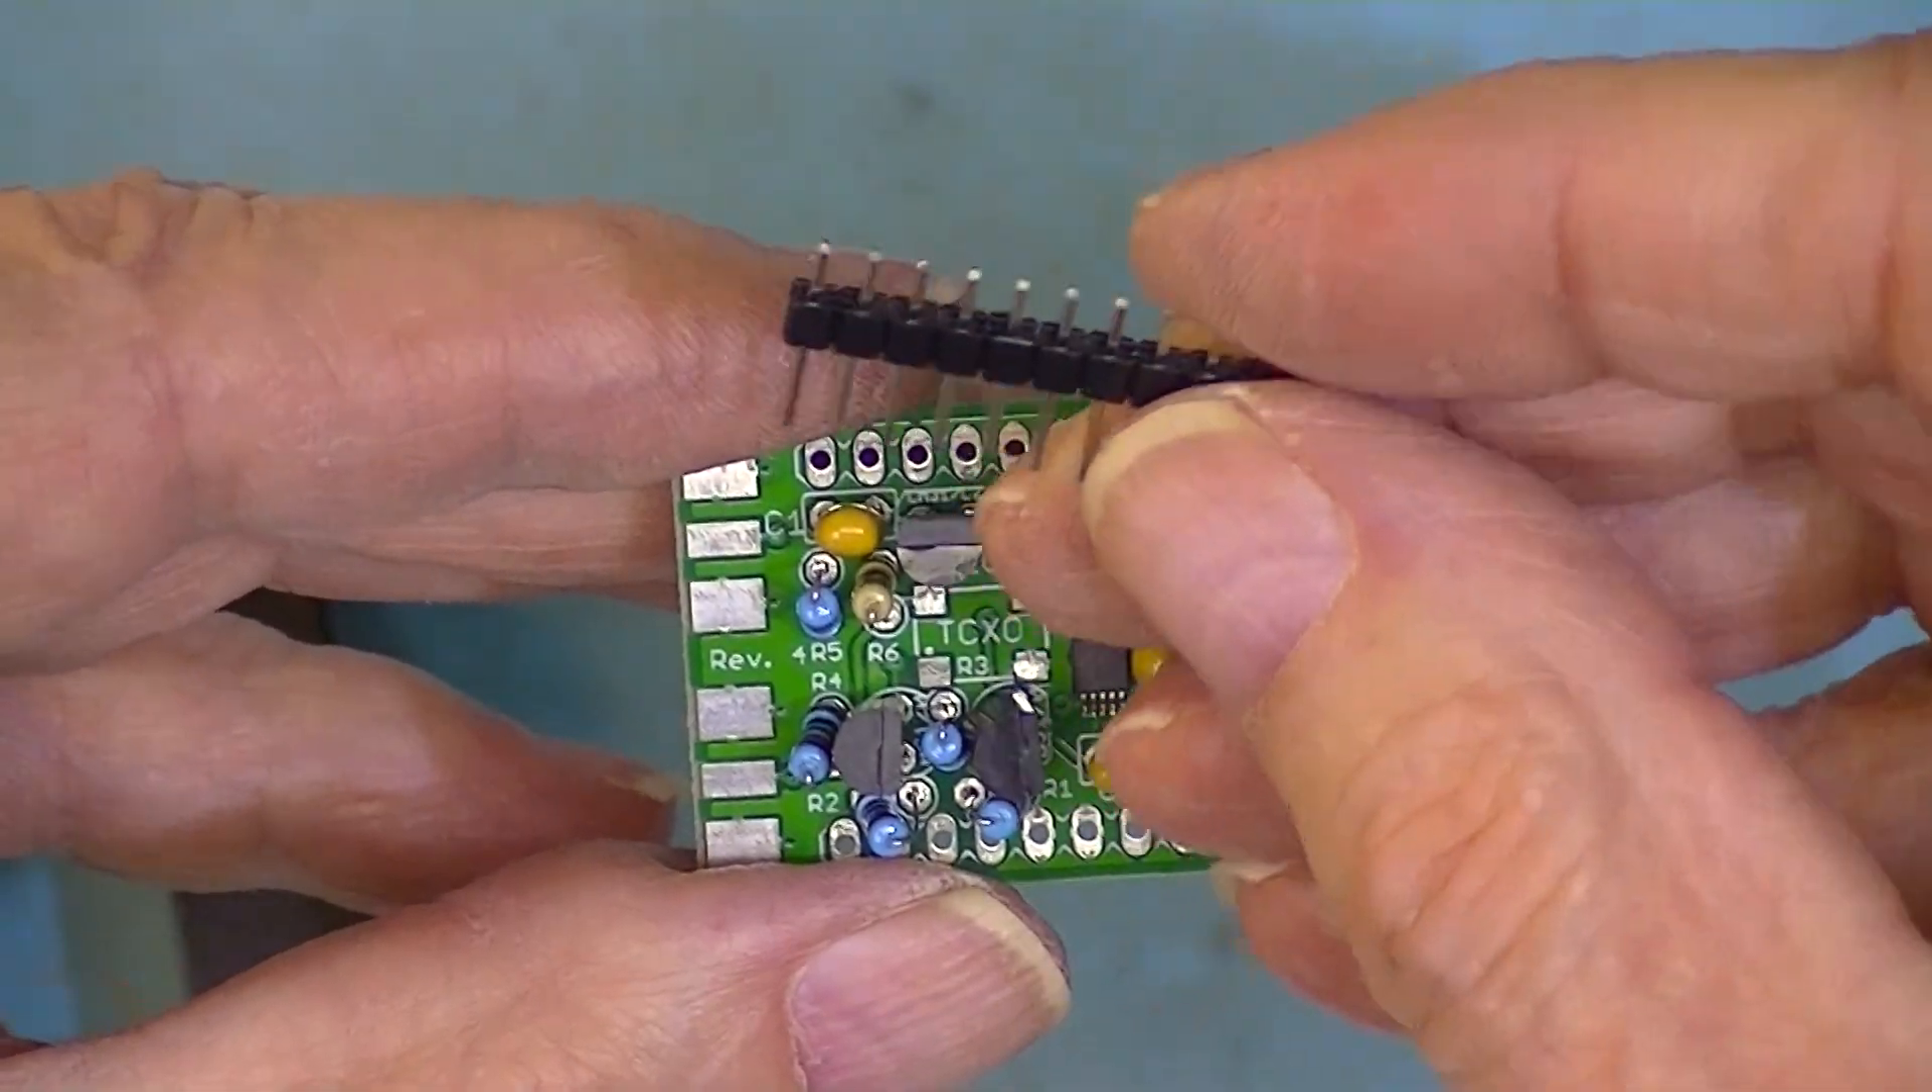Here's the board with all the components mounted. The only two things left are these ten pin headers.